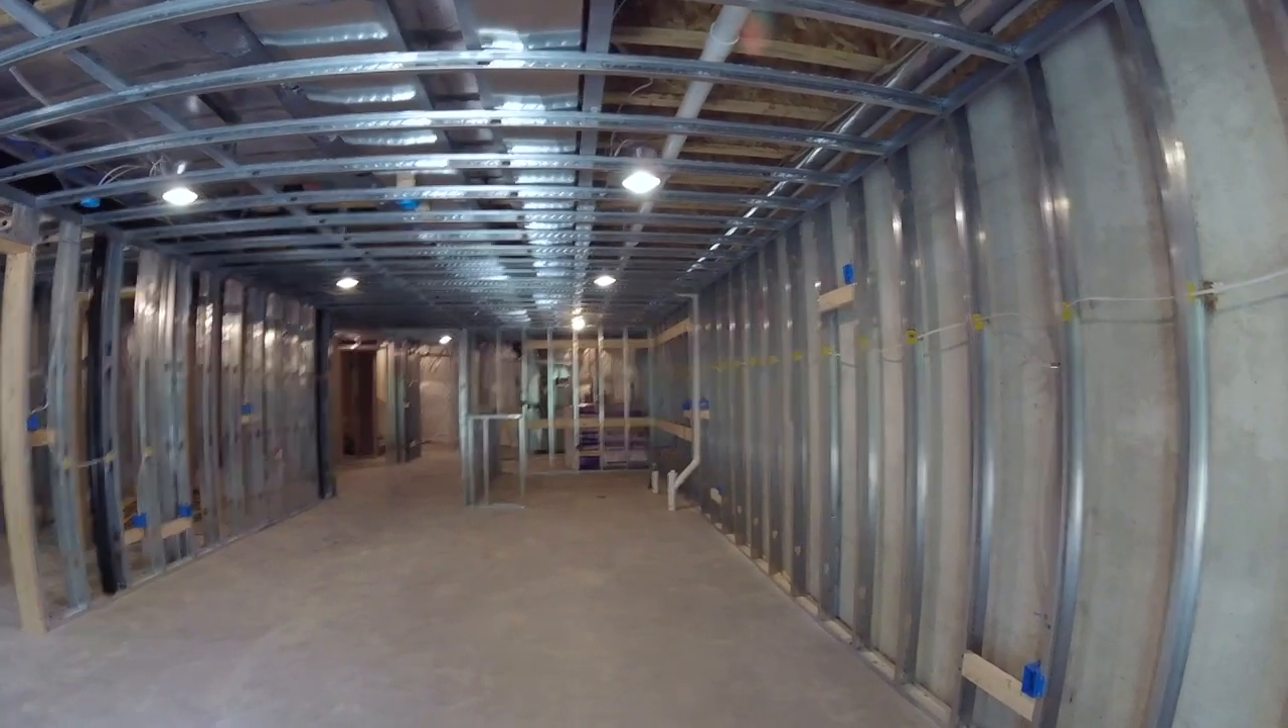Alright, so we have a basement here that has been all framed out with metal studs.